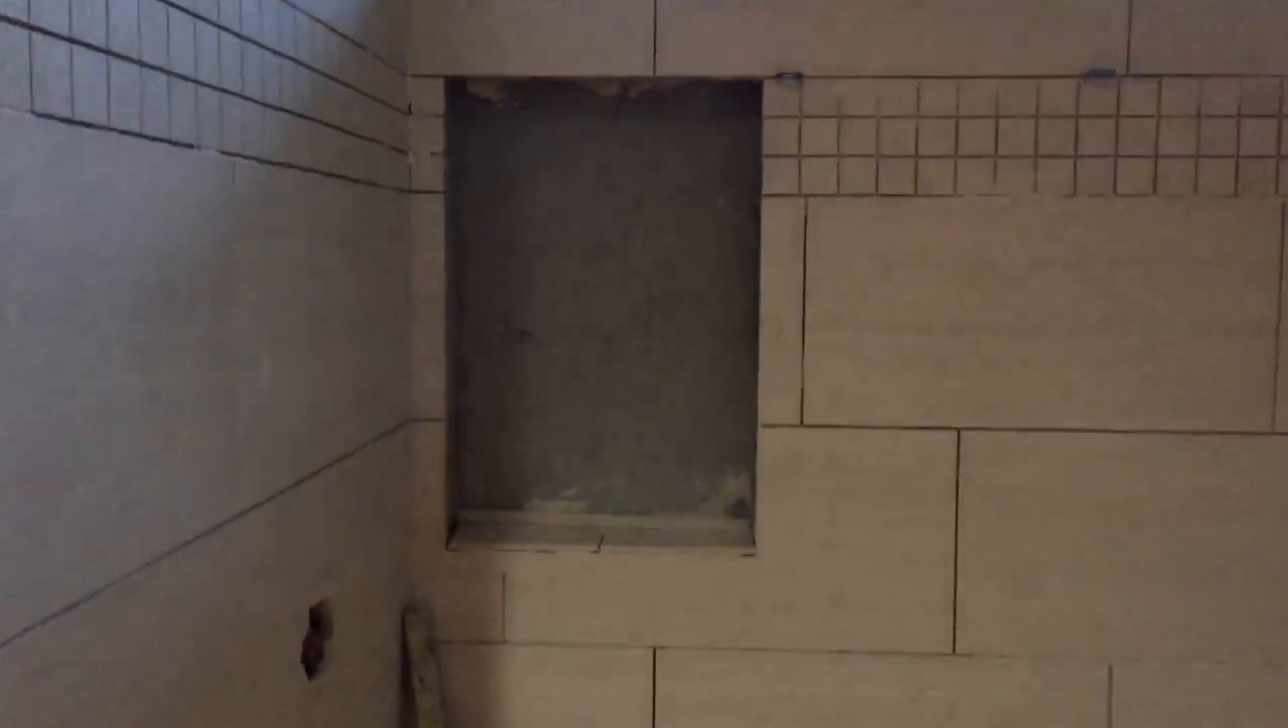The shower is just about finished being tiled. That niche there will get finished up today.